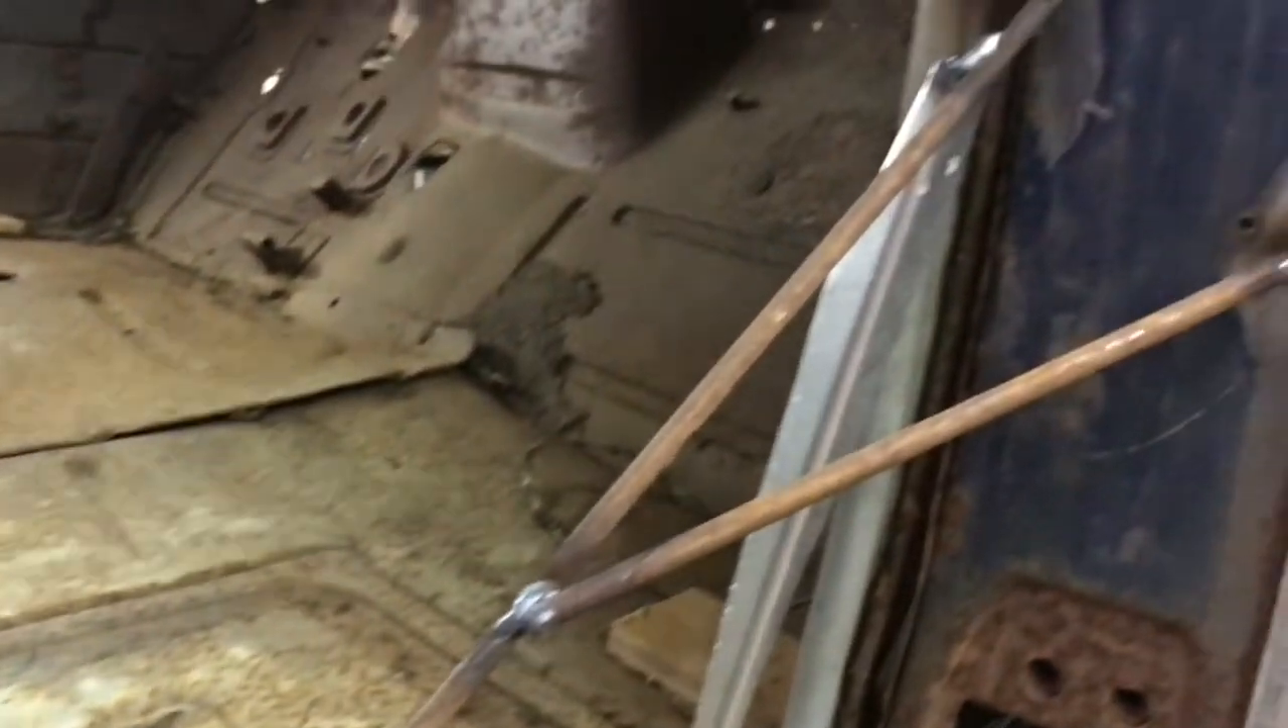So, I've gone ahead and welded some bracing in here, you can see.